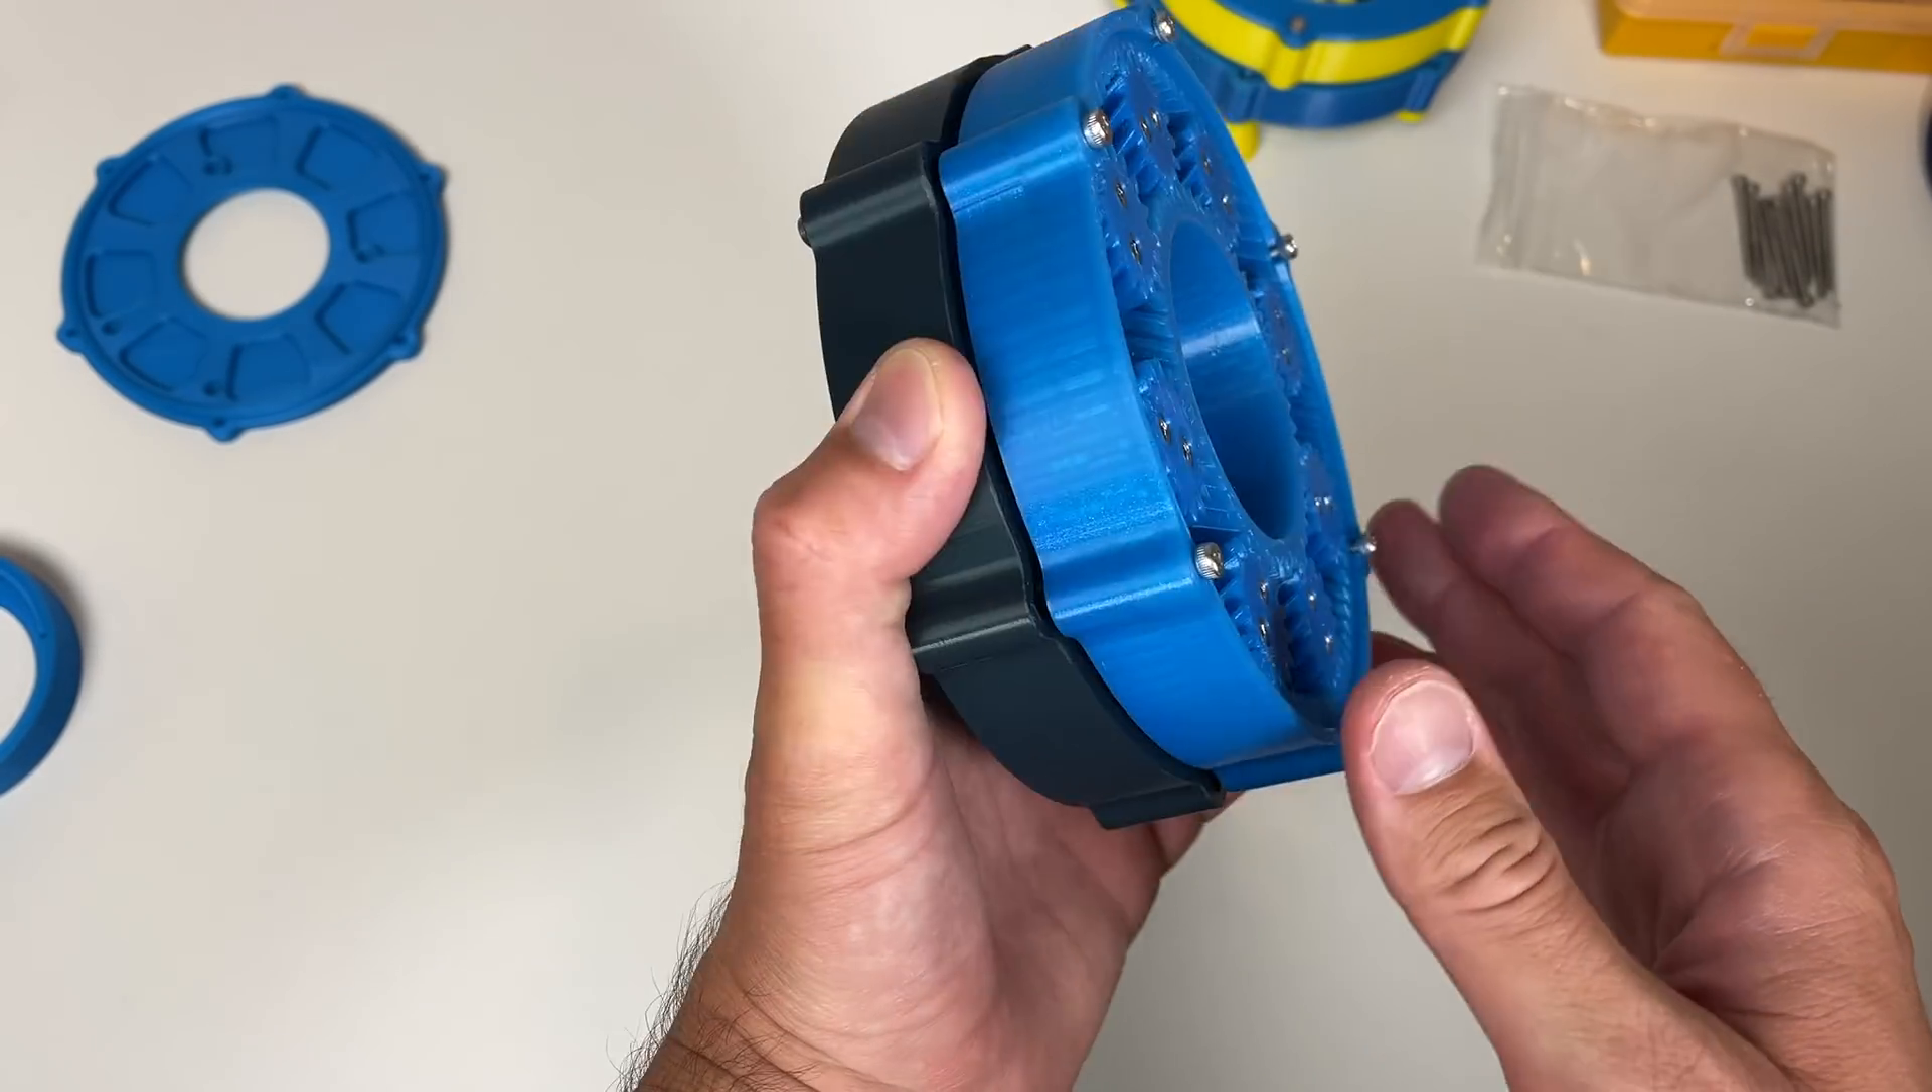Compound planetary part of the gearbox is assembled.